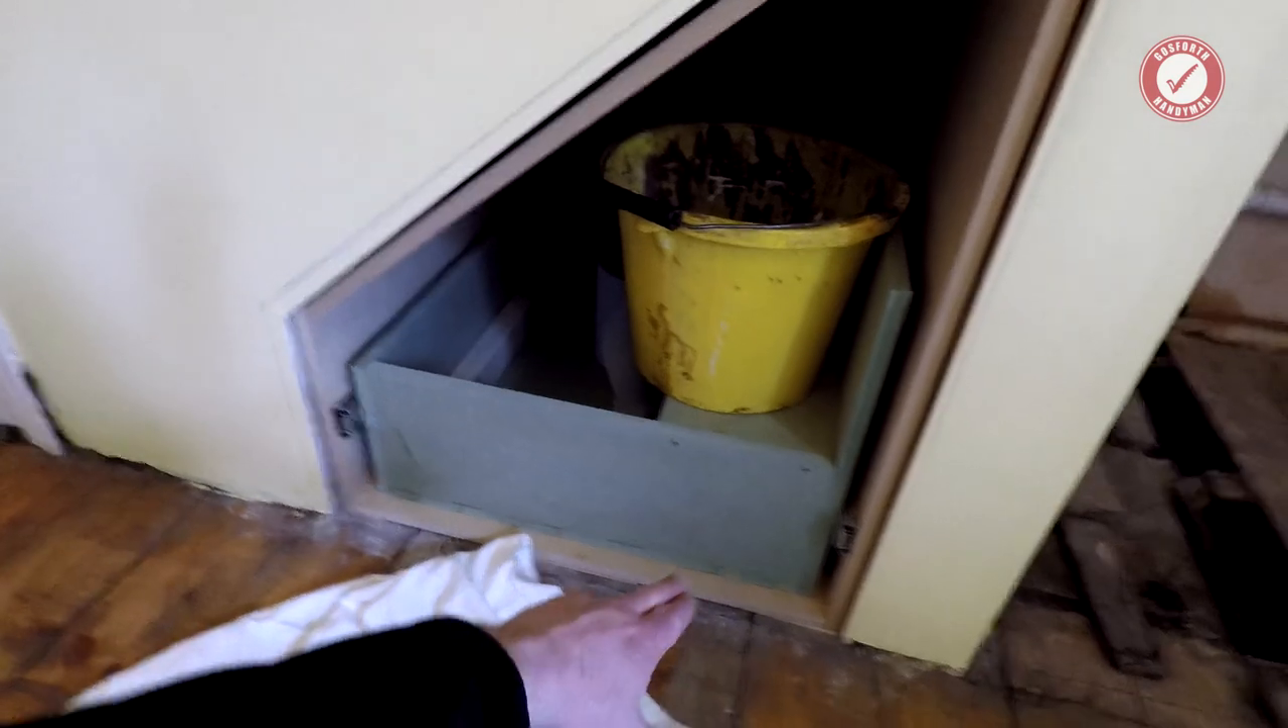So here's this unit which is now in and that's installed.